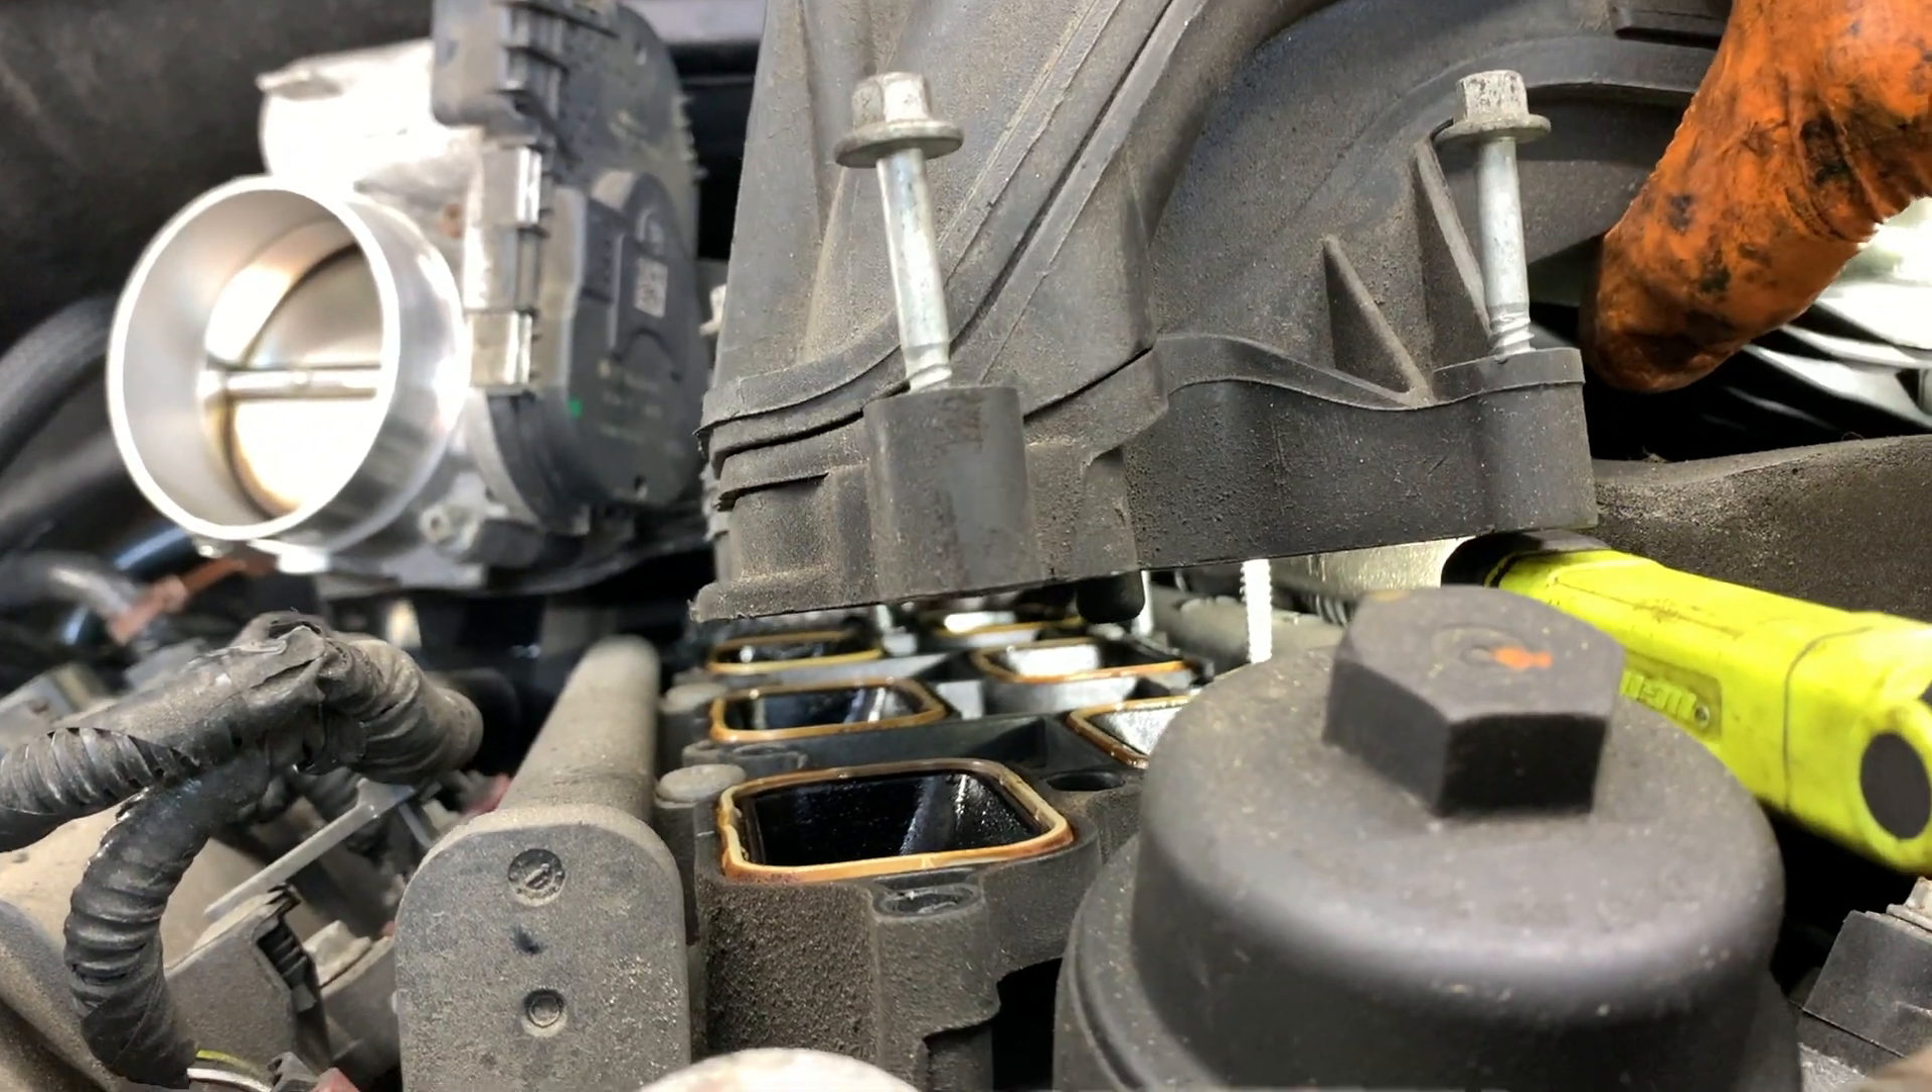Look down here. You can see the bolts are sticking out.